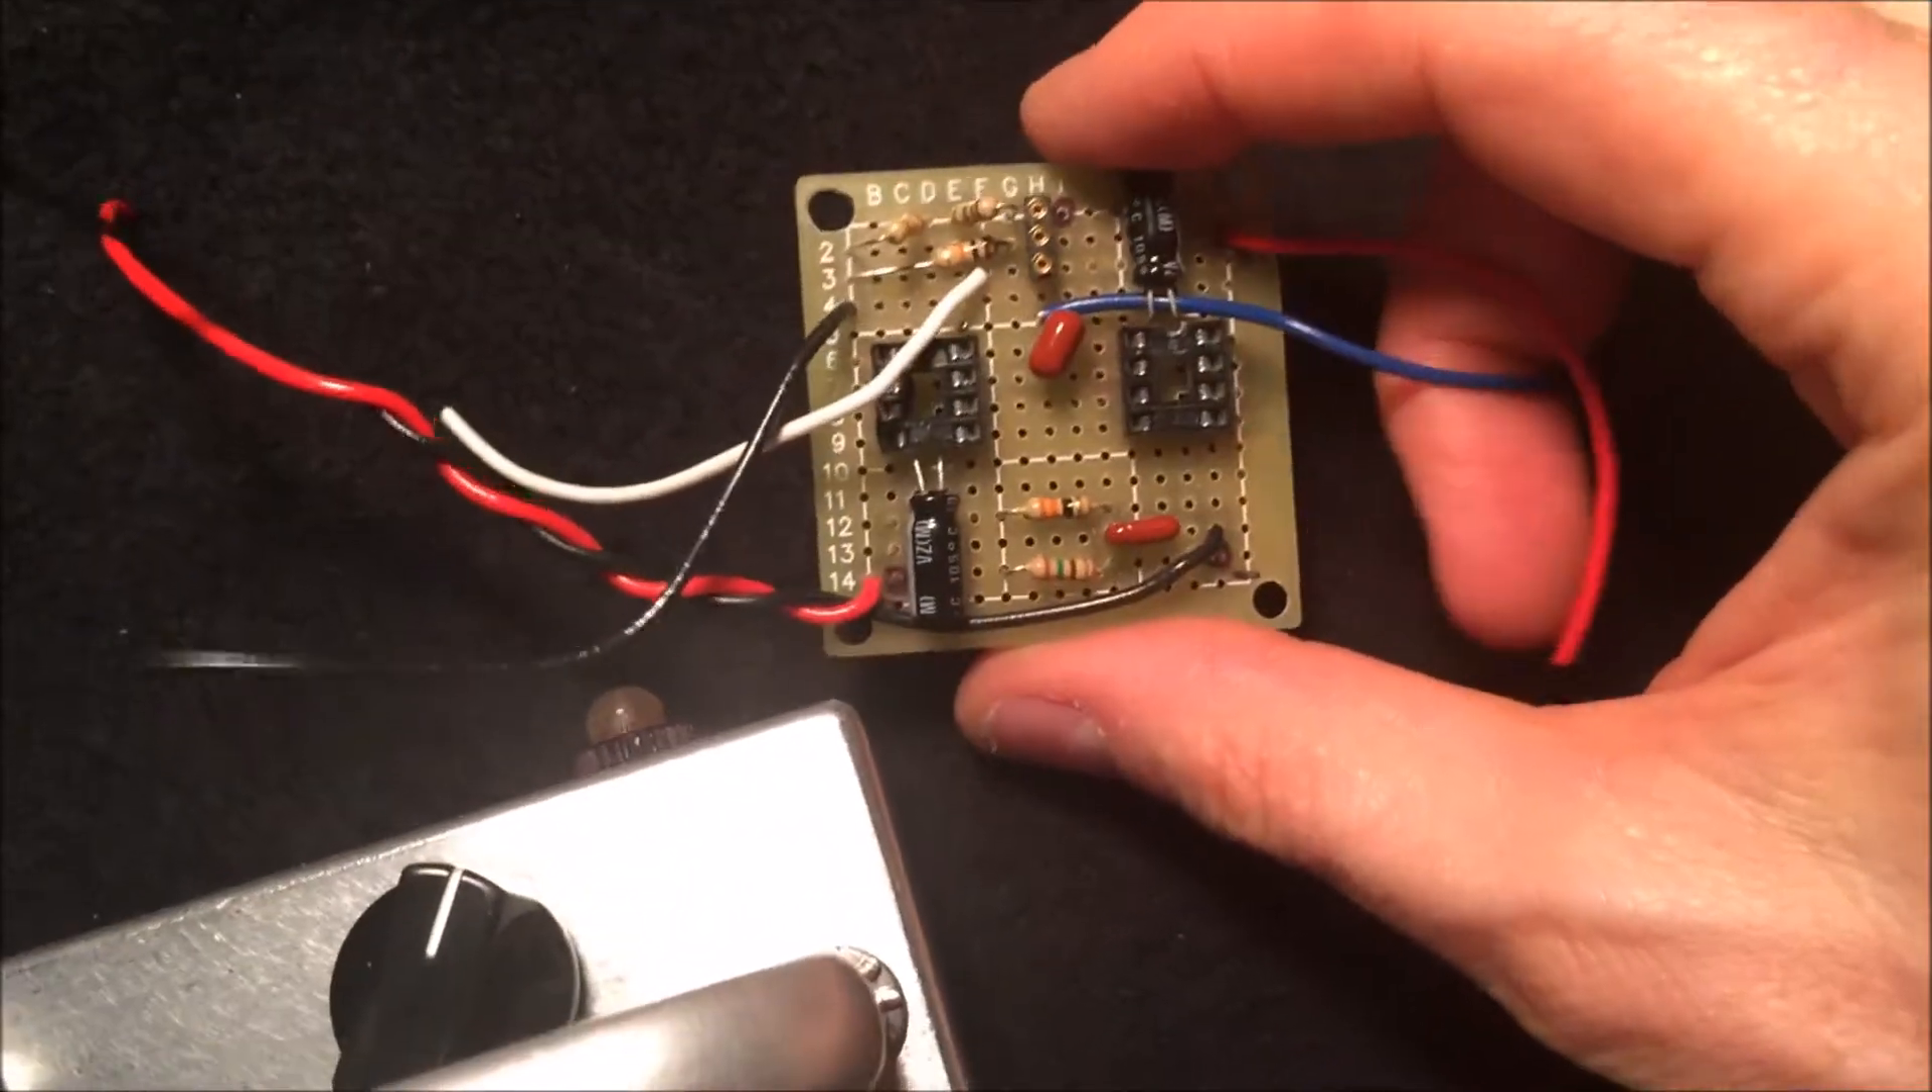Of course I have a power cord with a little grommet and then here I've got the circuit board wired up and I'm going to solder all these things into place in a minute.